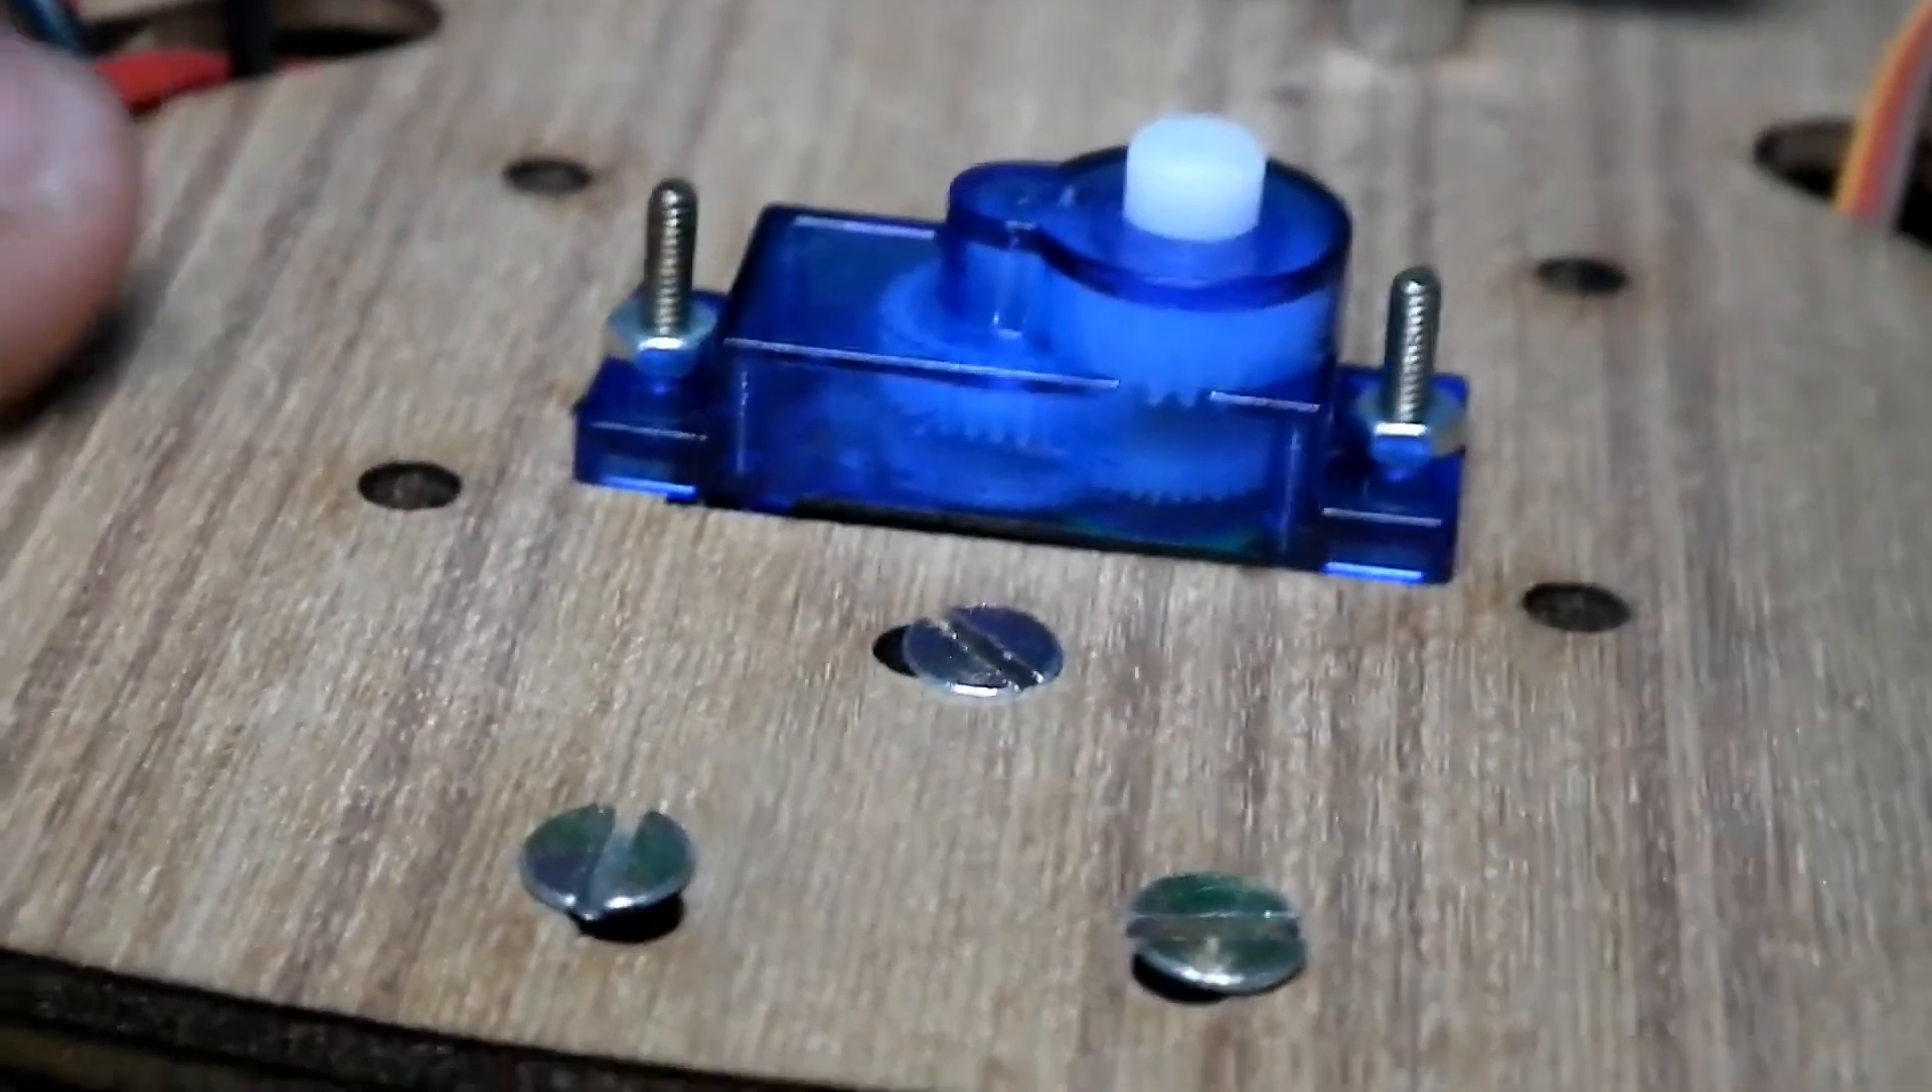Over here you can see there are two screws. I just inserted a screw. And there are two nuts over here. And I tightened these nuts.